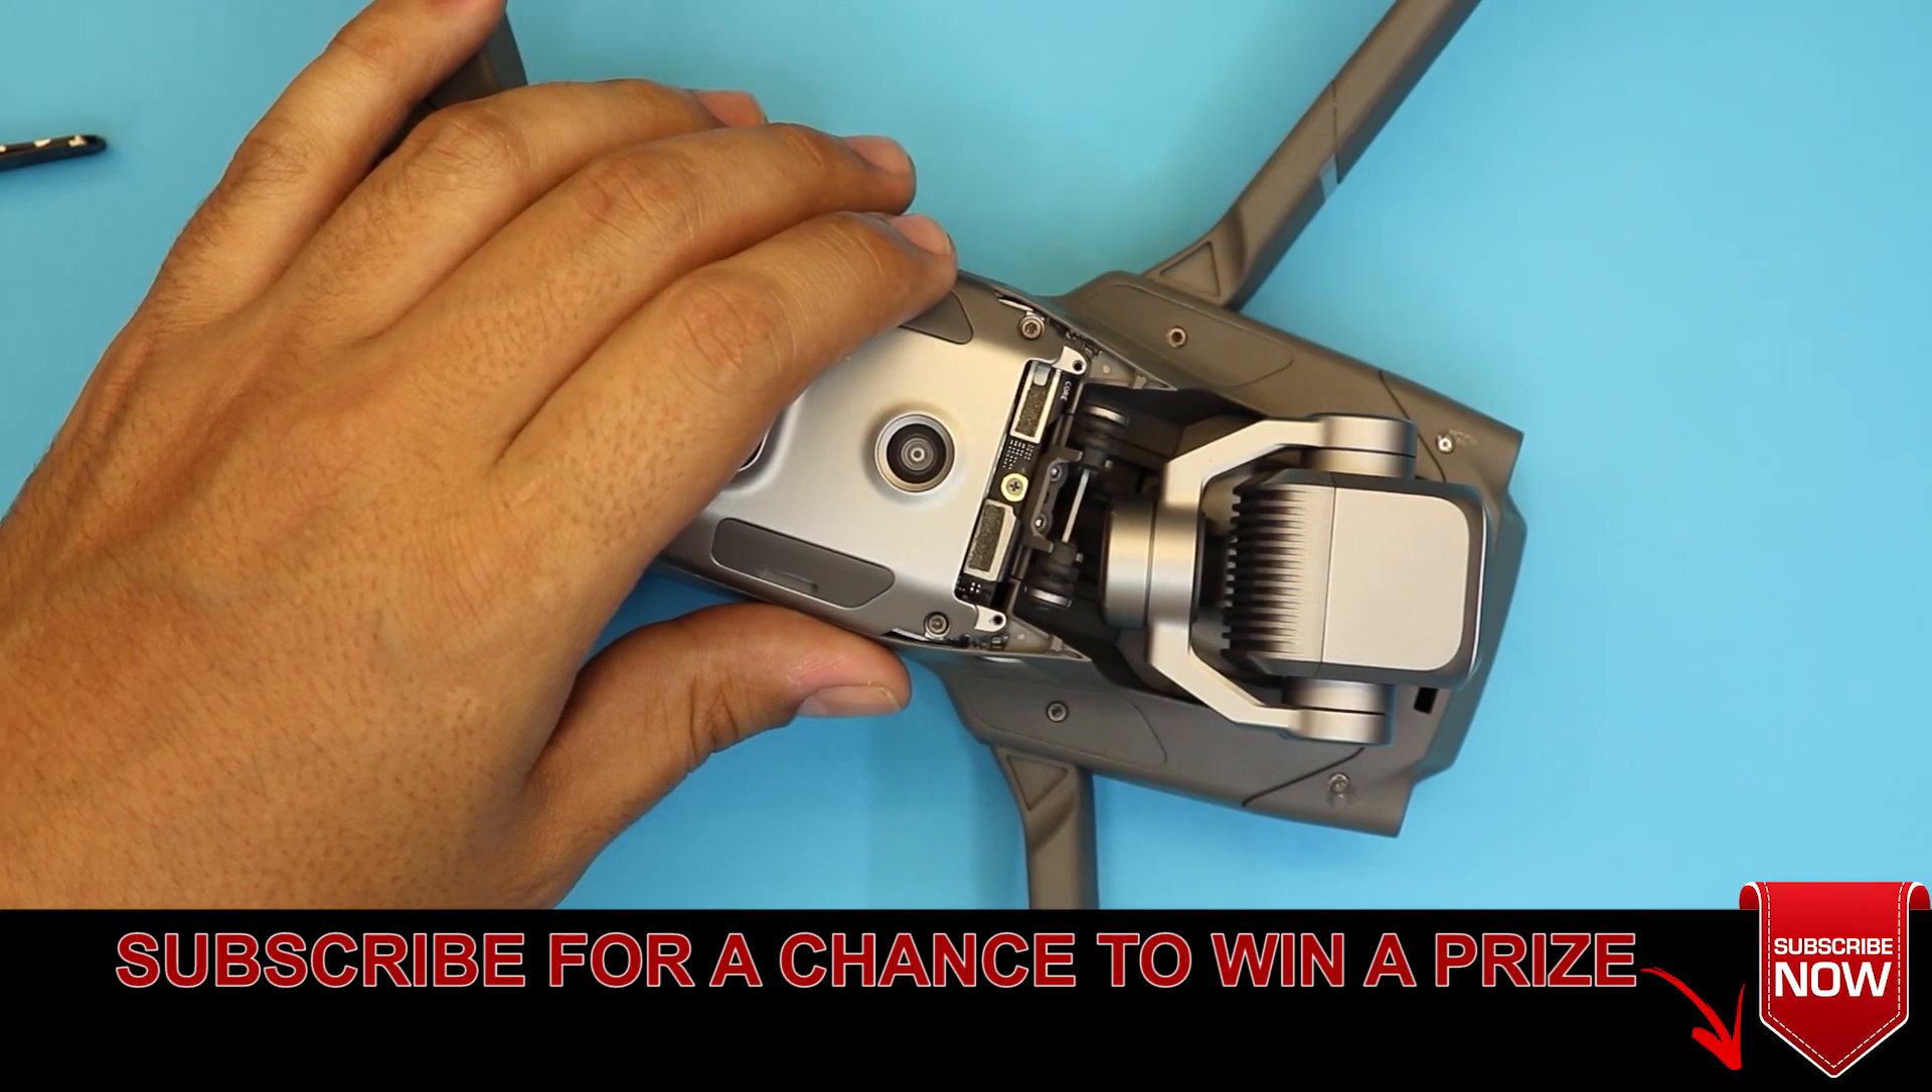Now that we got the gimbal in place we can go ahead and put this plastic cover.